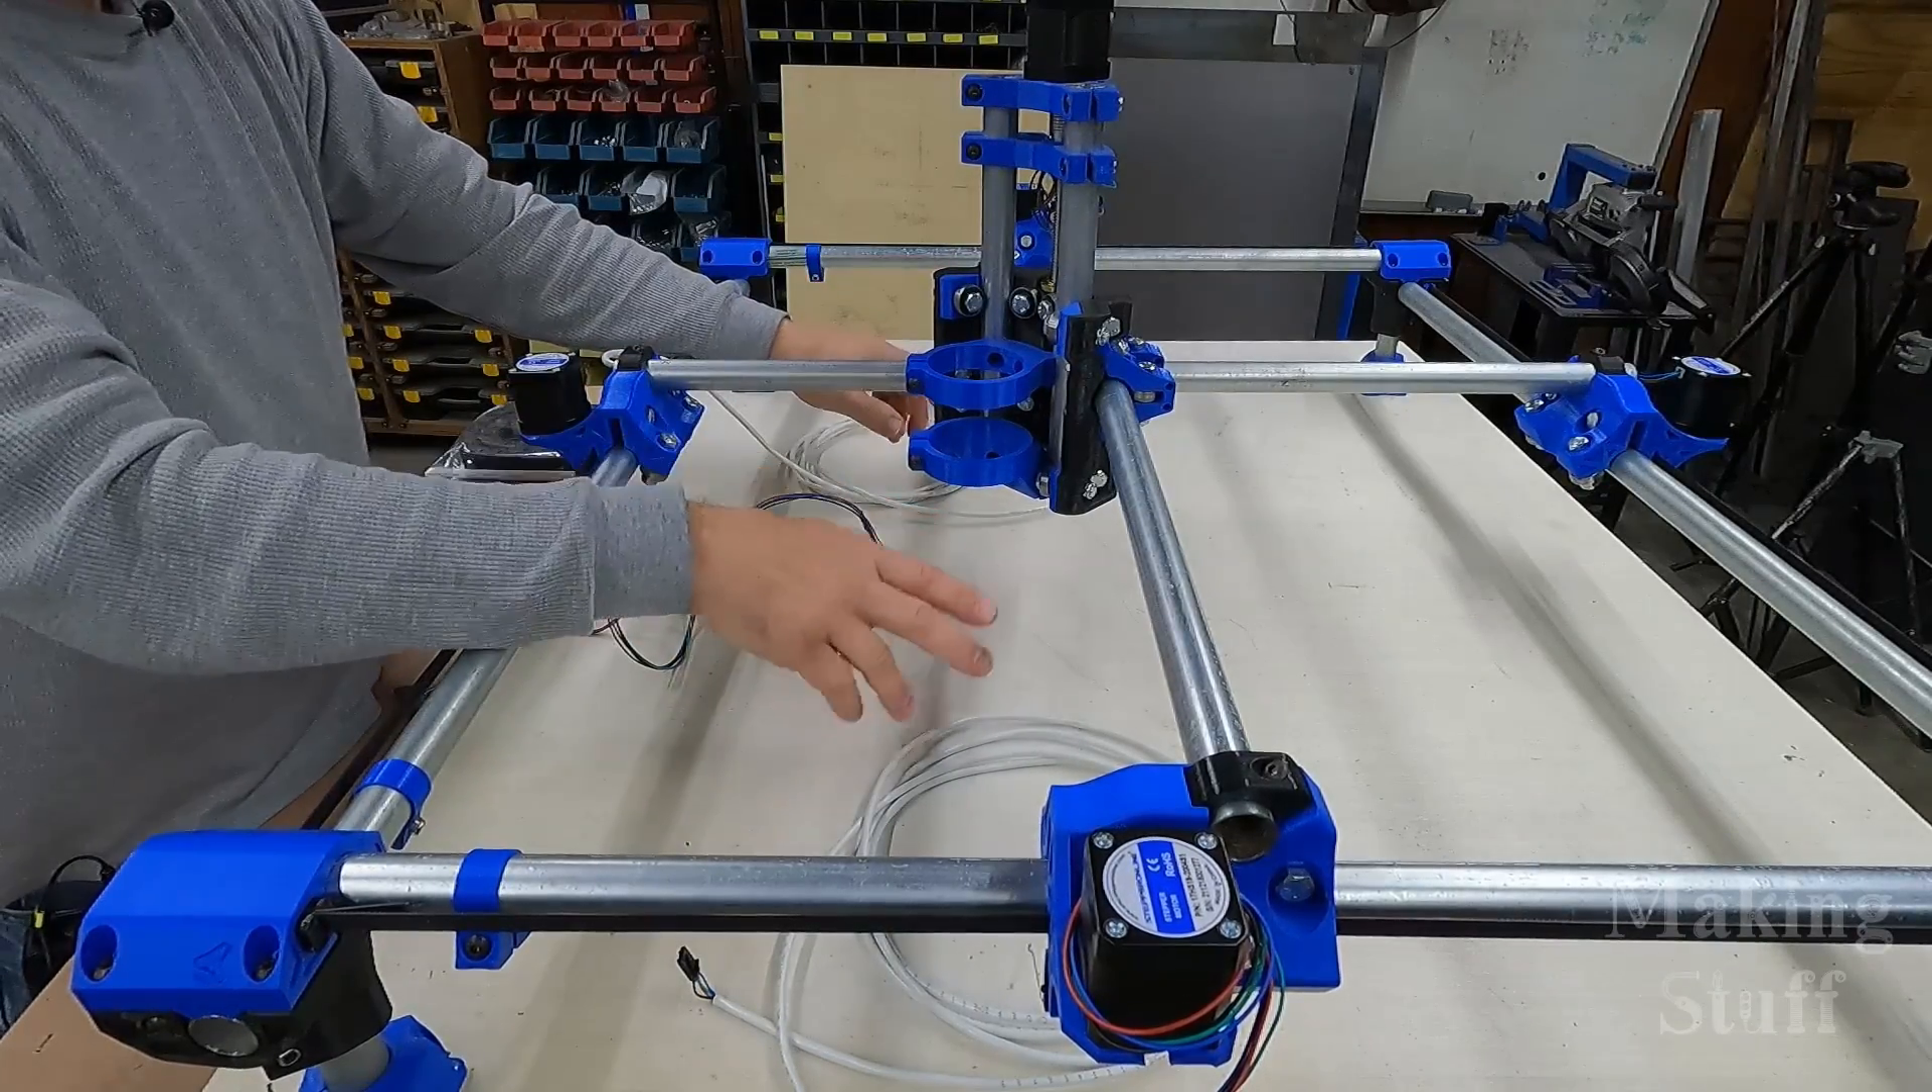Here's where the machine sits right now. It is completely assembled. I have got all of the motors mounted.